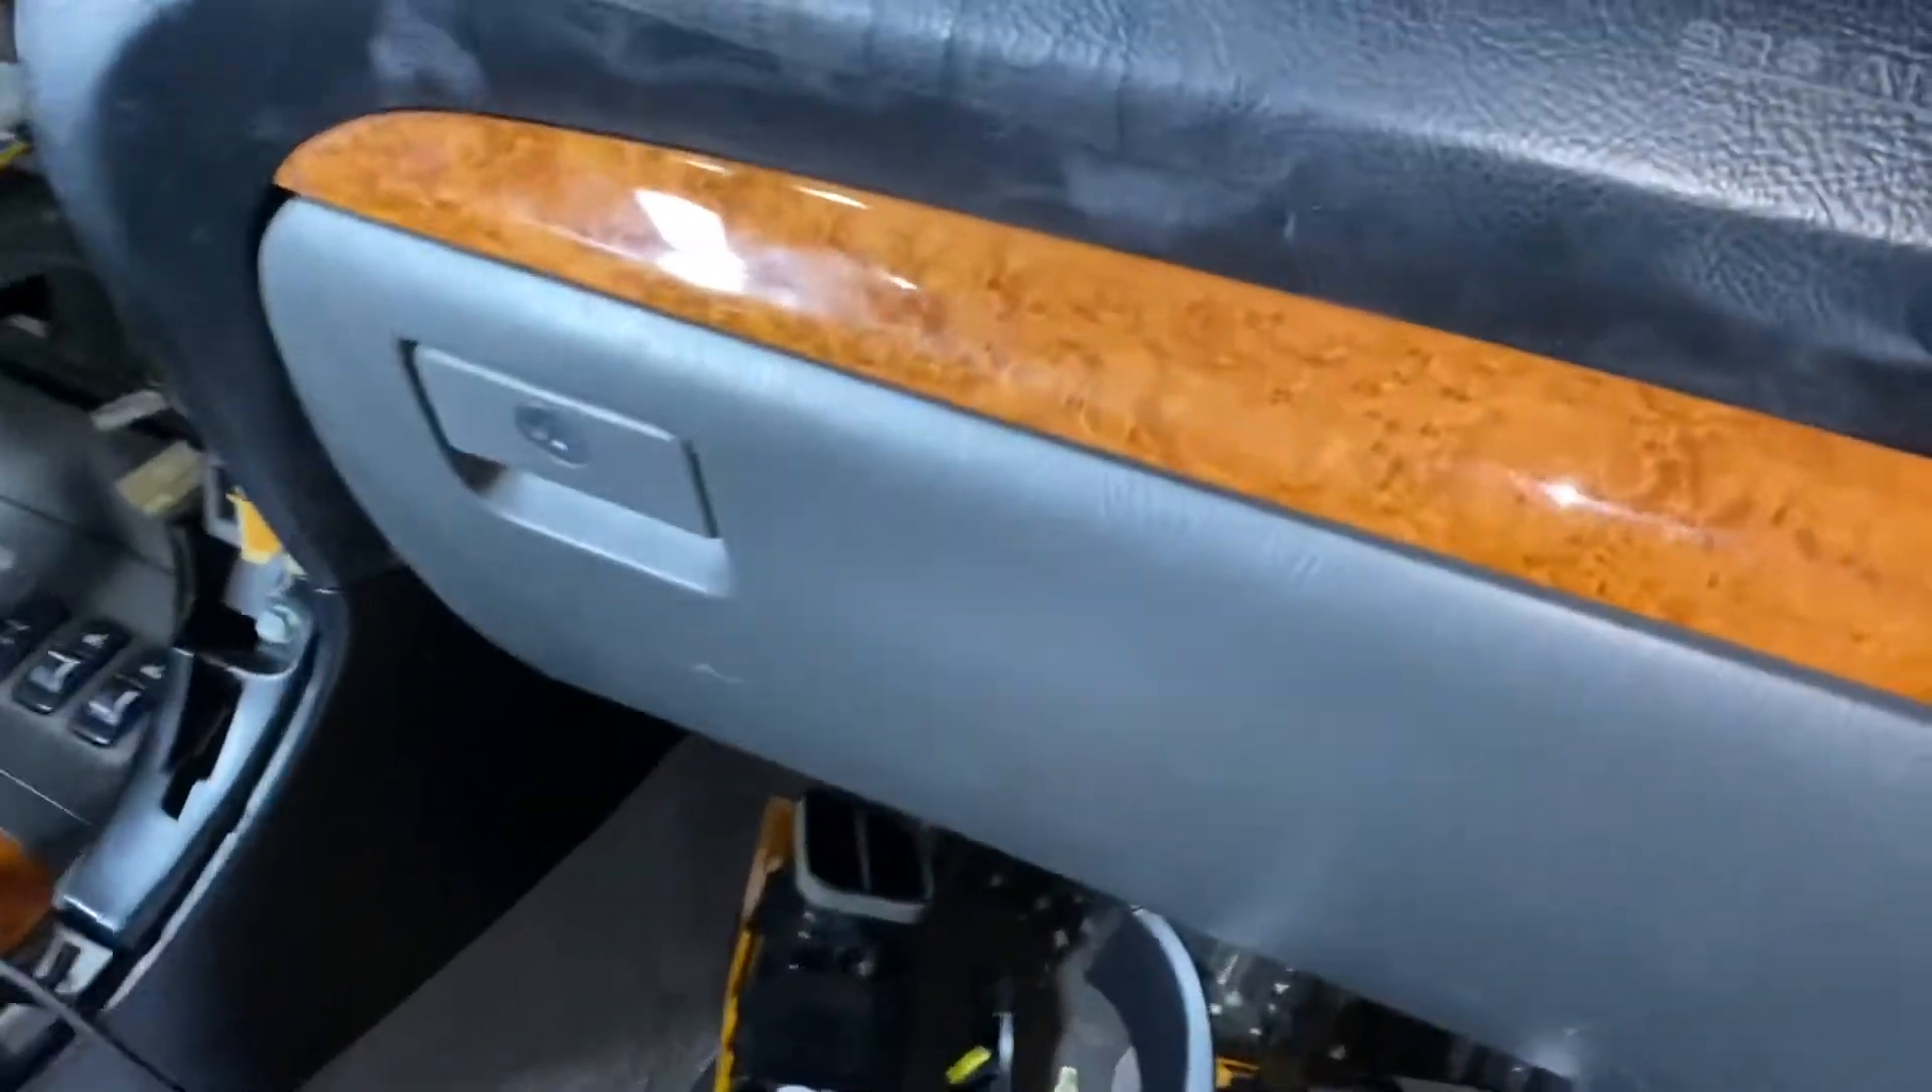I already have my glove box reinstalled.